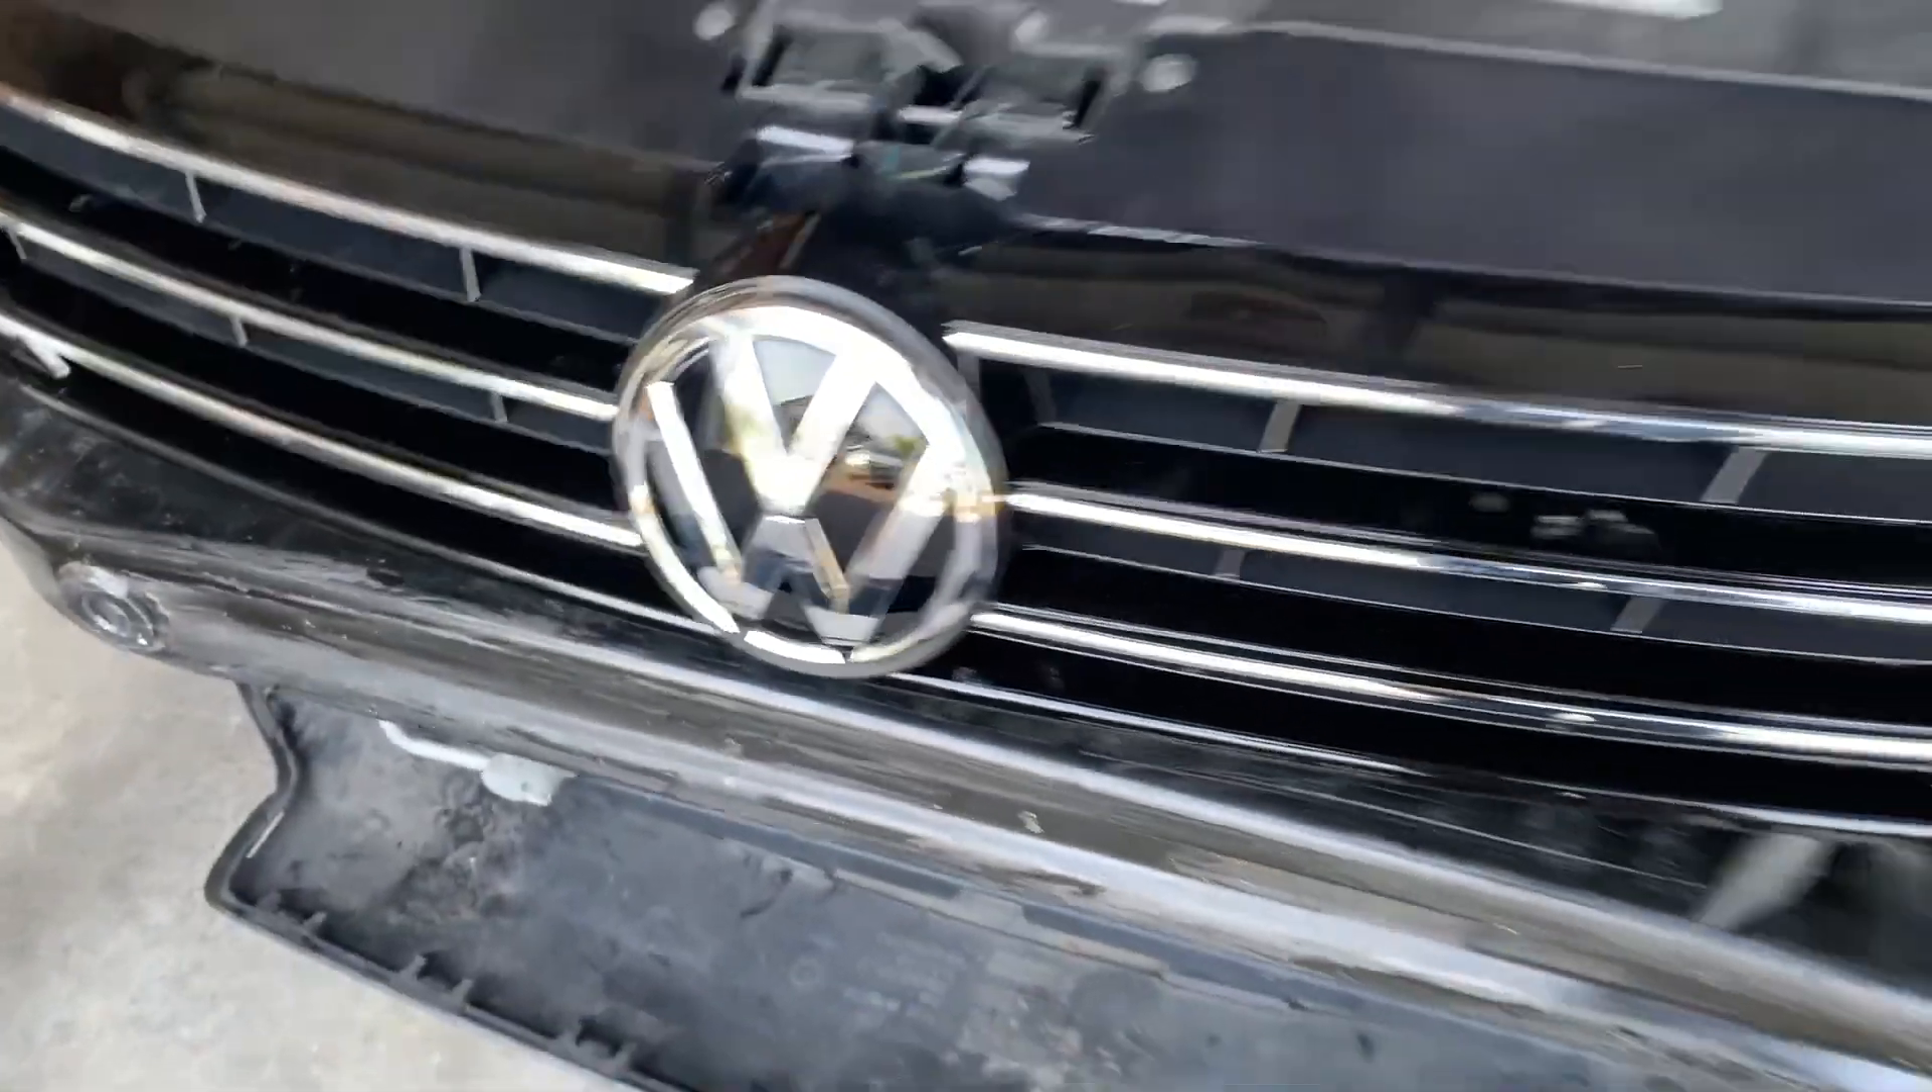I put the grill in put the emblem on that just clipped into place and i wanted to illustrate one of the highlights i guess for for this project.